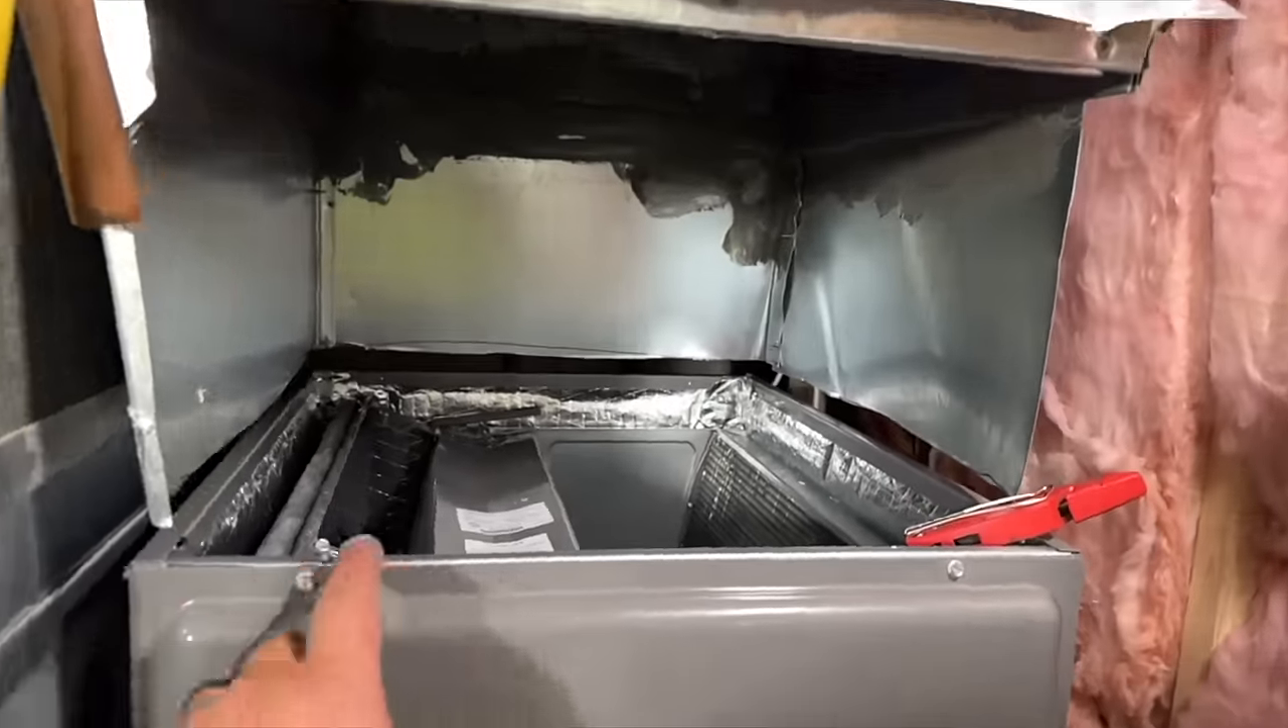So in here we've got our coil set in place.